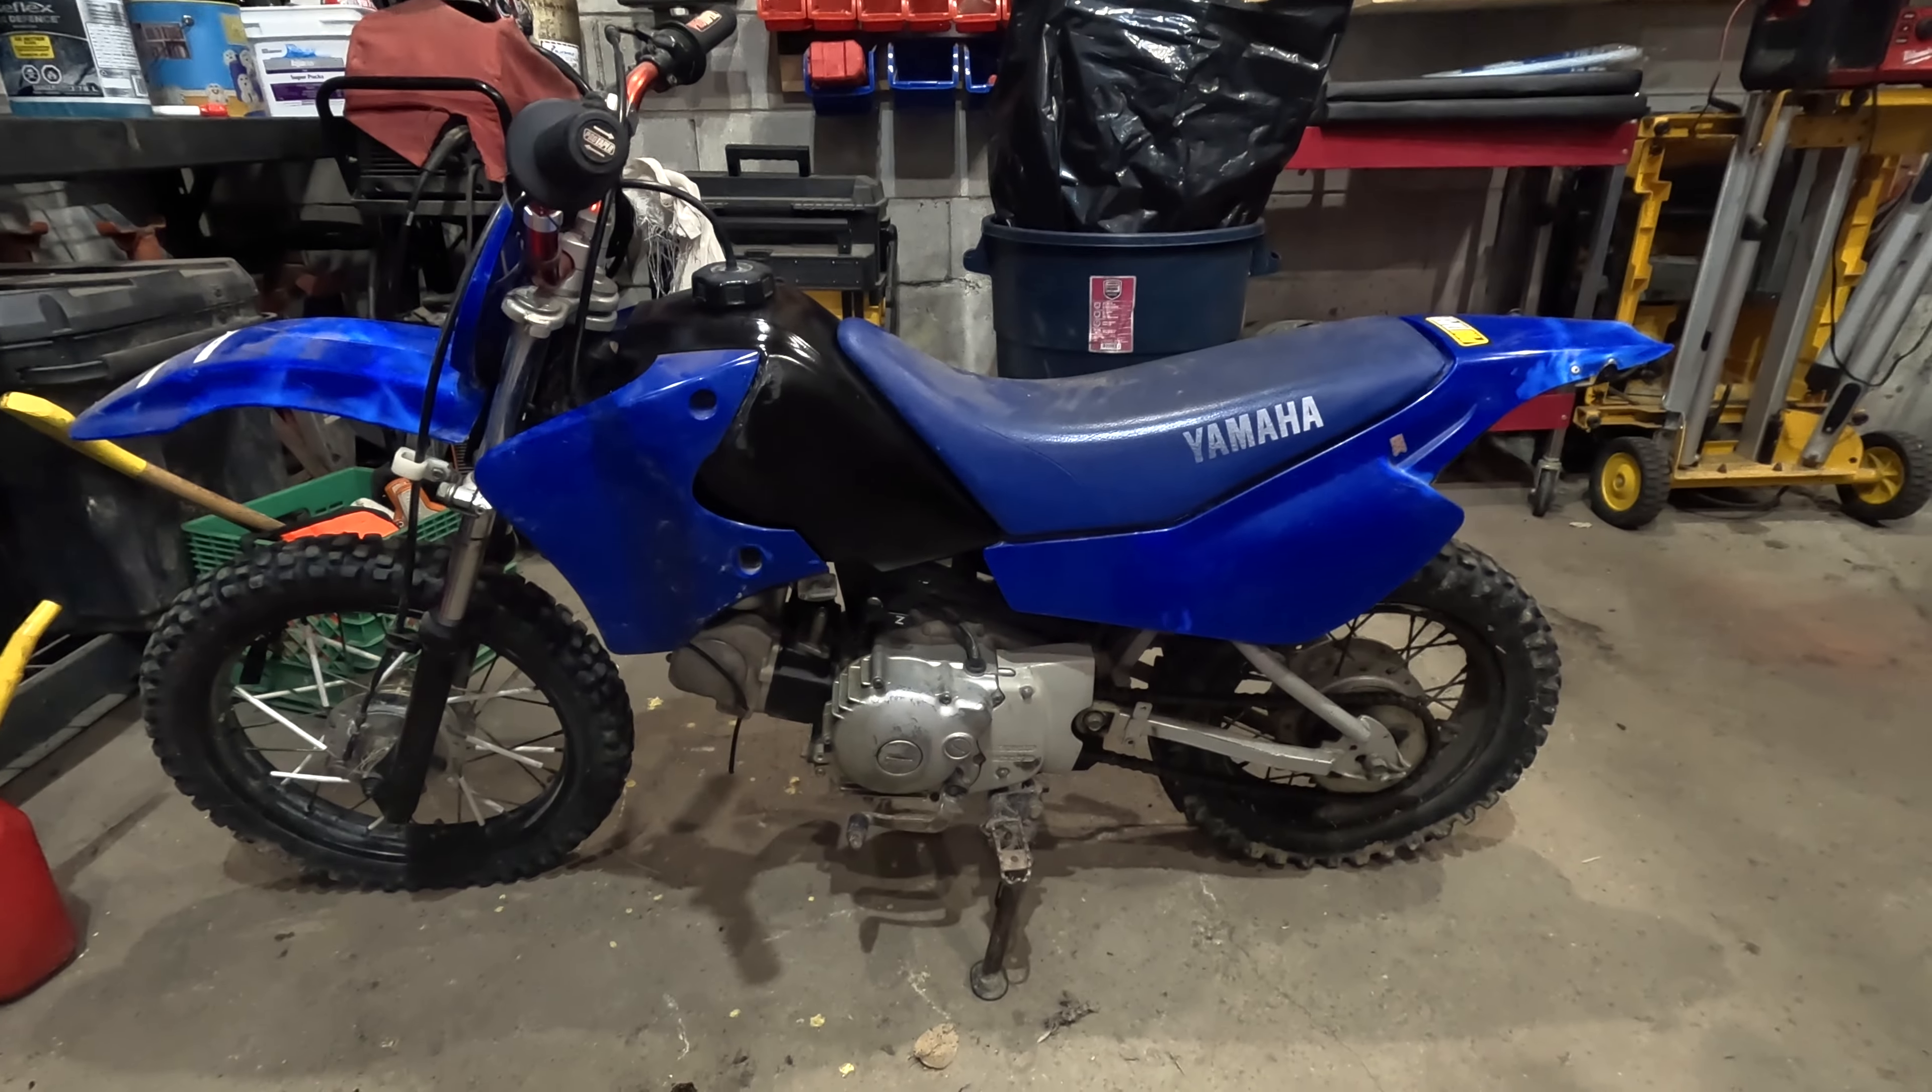Alright there's the bike put back together.